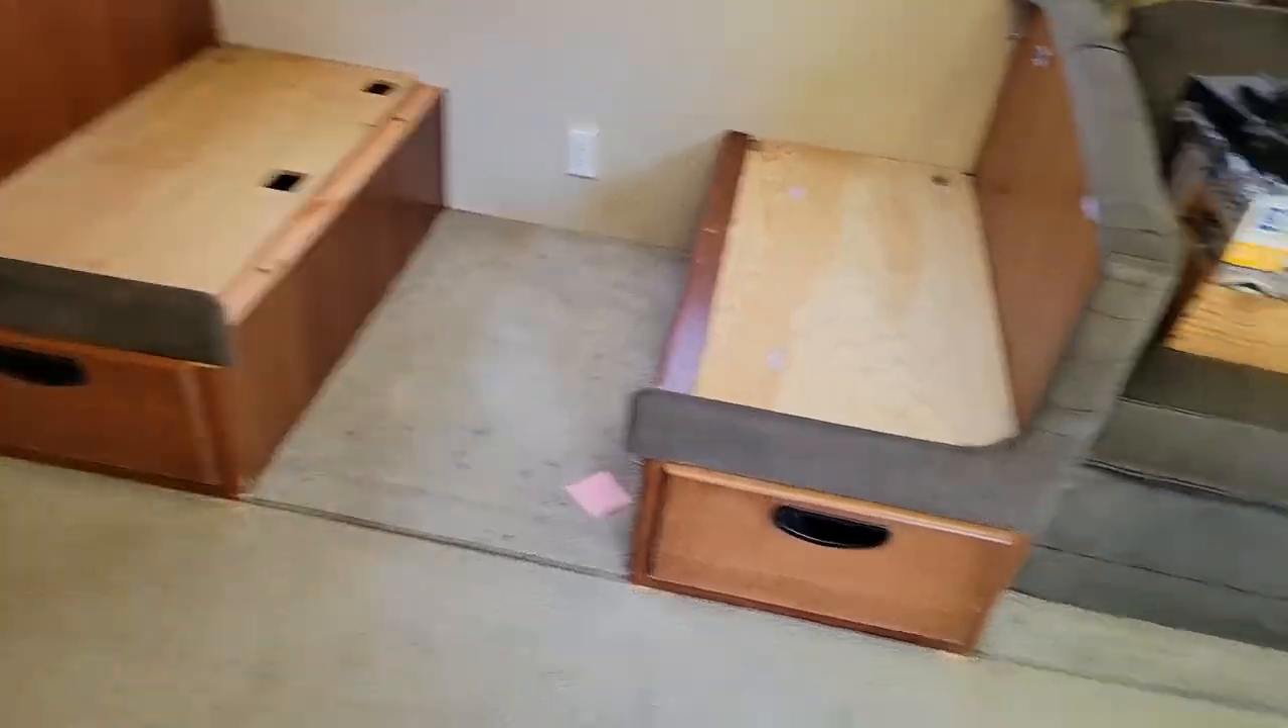We got the drawer fronts on. They're fake now.